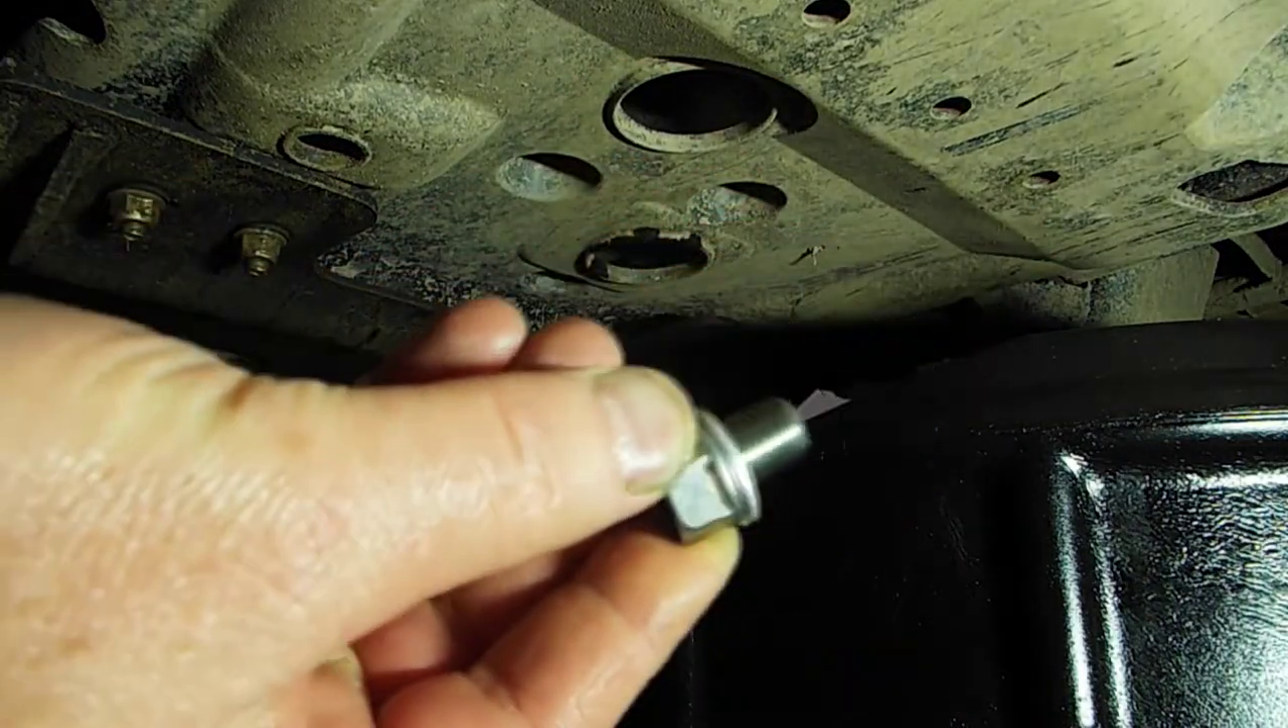Got my new washer on the drain plug.